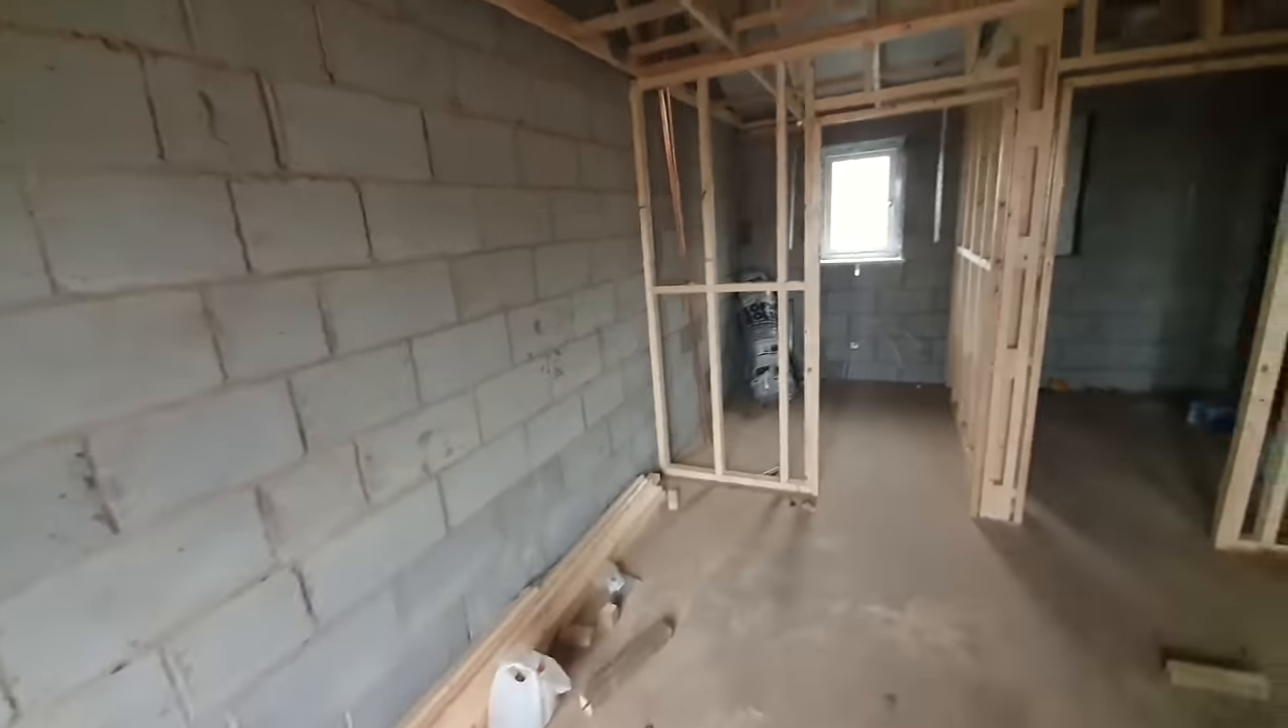Rafters are still exposed there's no plasterboard in at this point or anything like that.